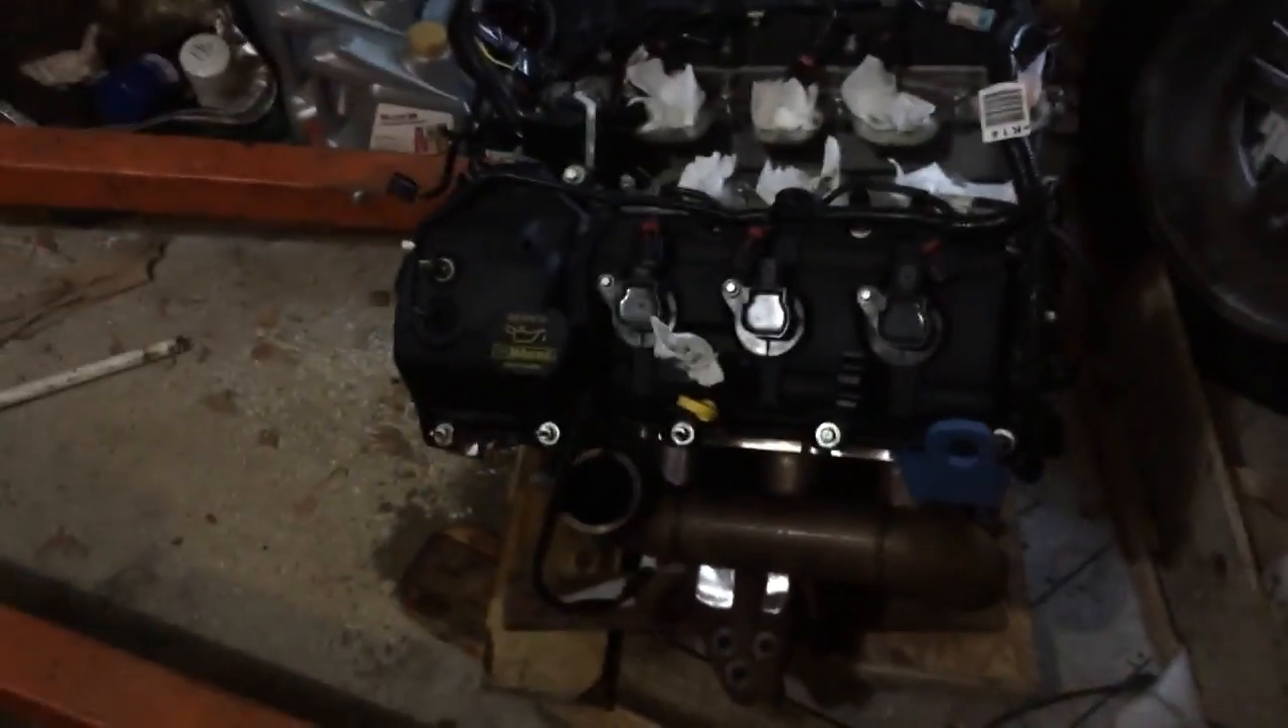So there's the 3 .7 out of the car, thank God, finally.